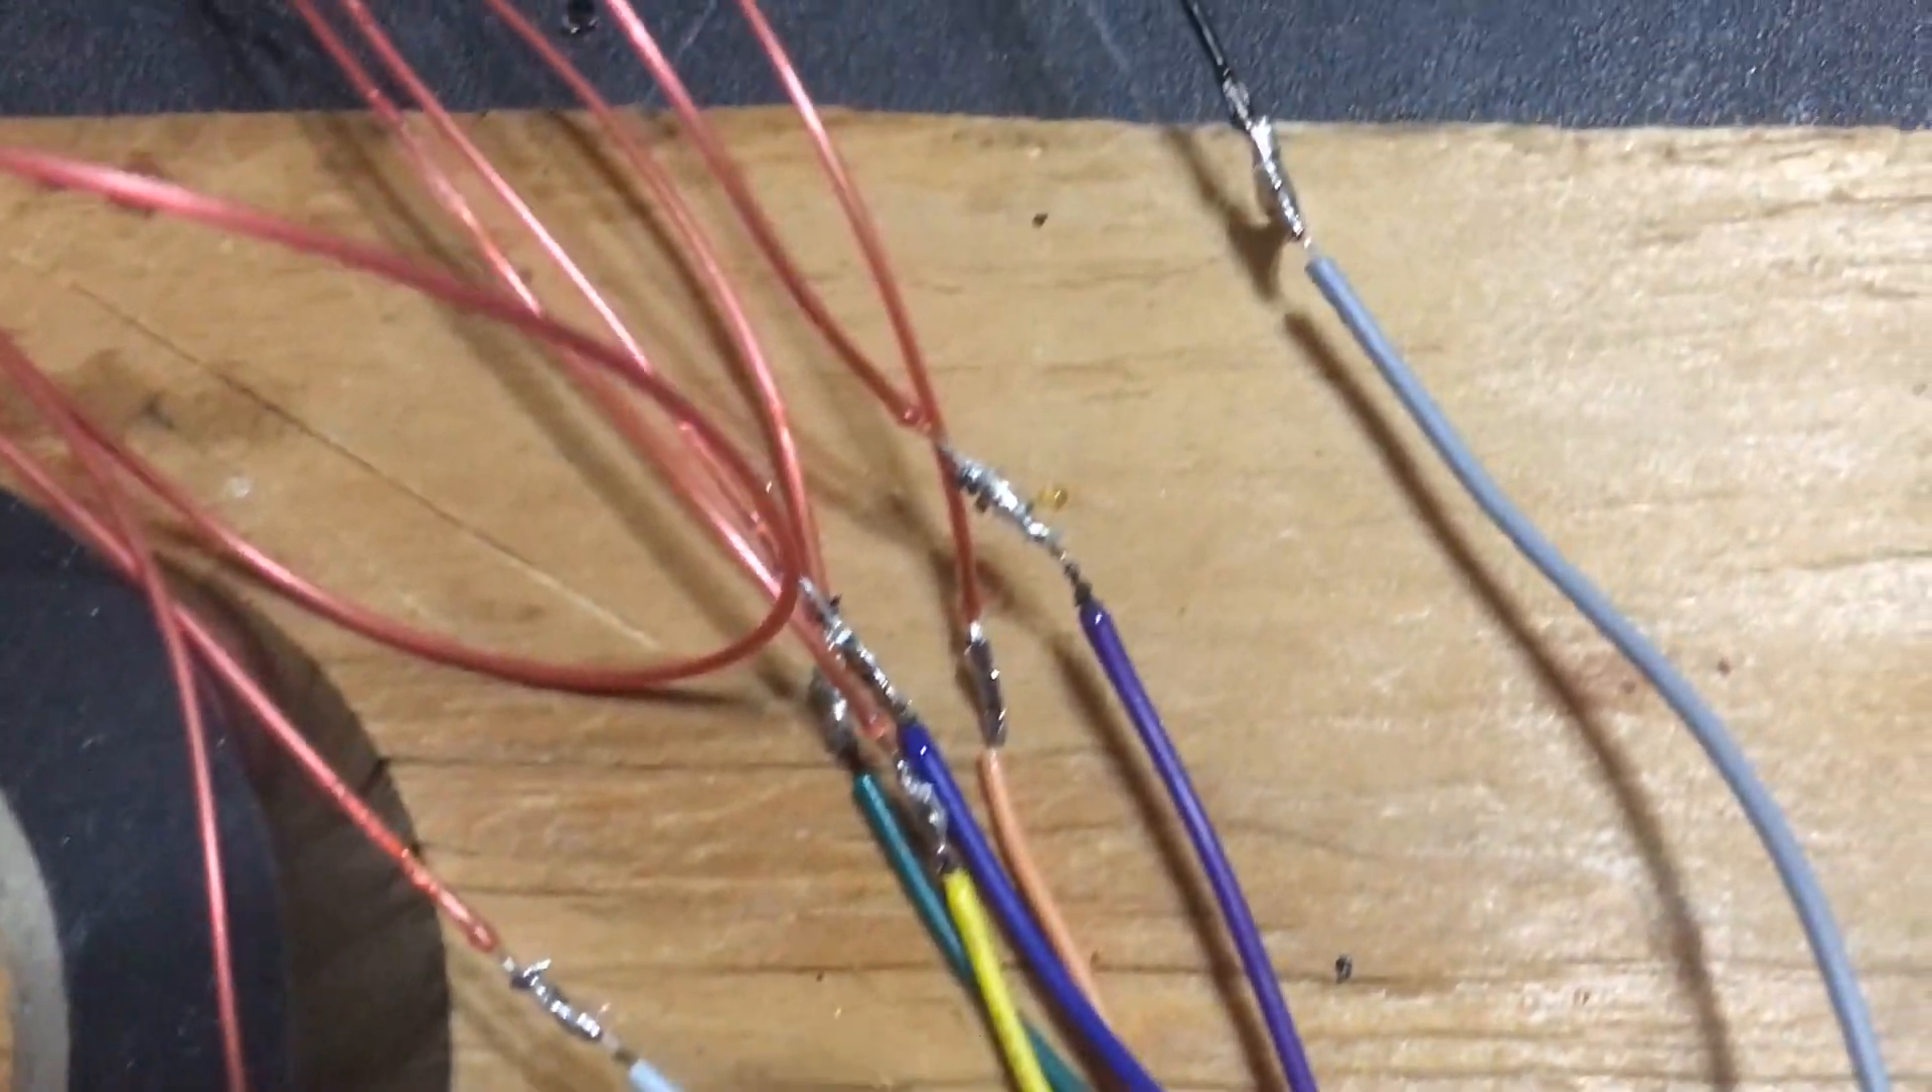All right, I got all the ends, extended ends, soldered, as you can see. All the way from the negative to all the pluses across.